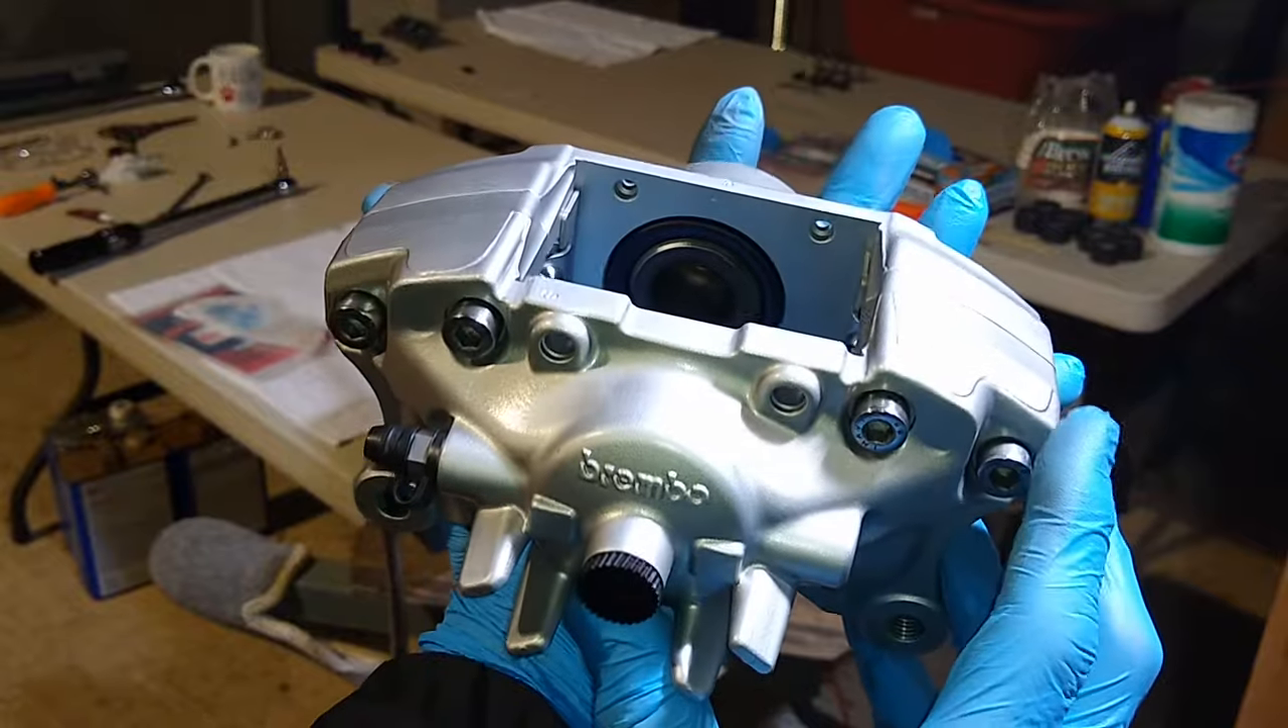So there's our assembled caliper it's ready to go.